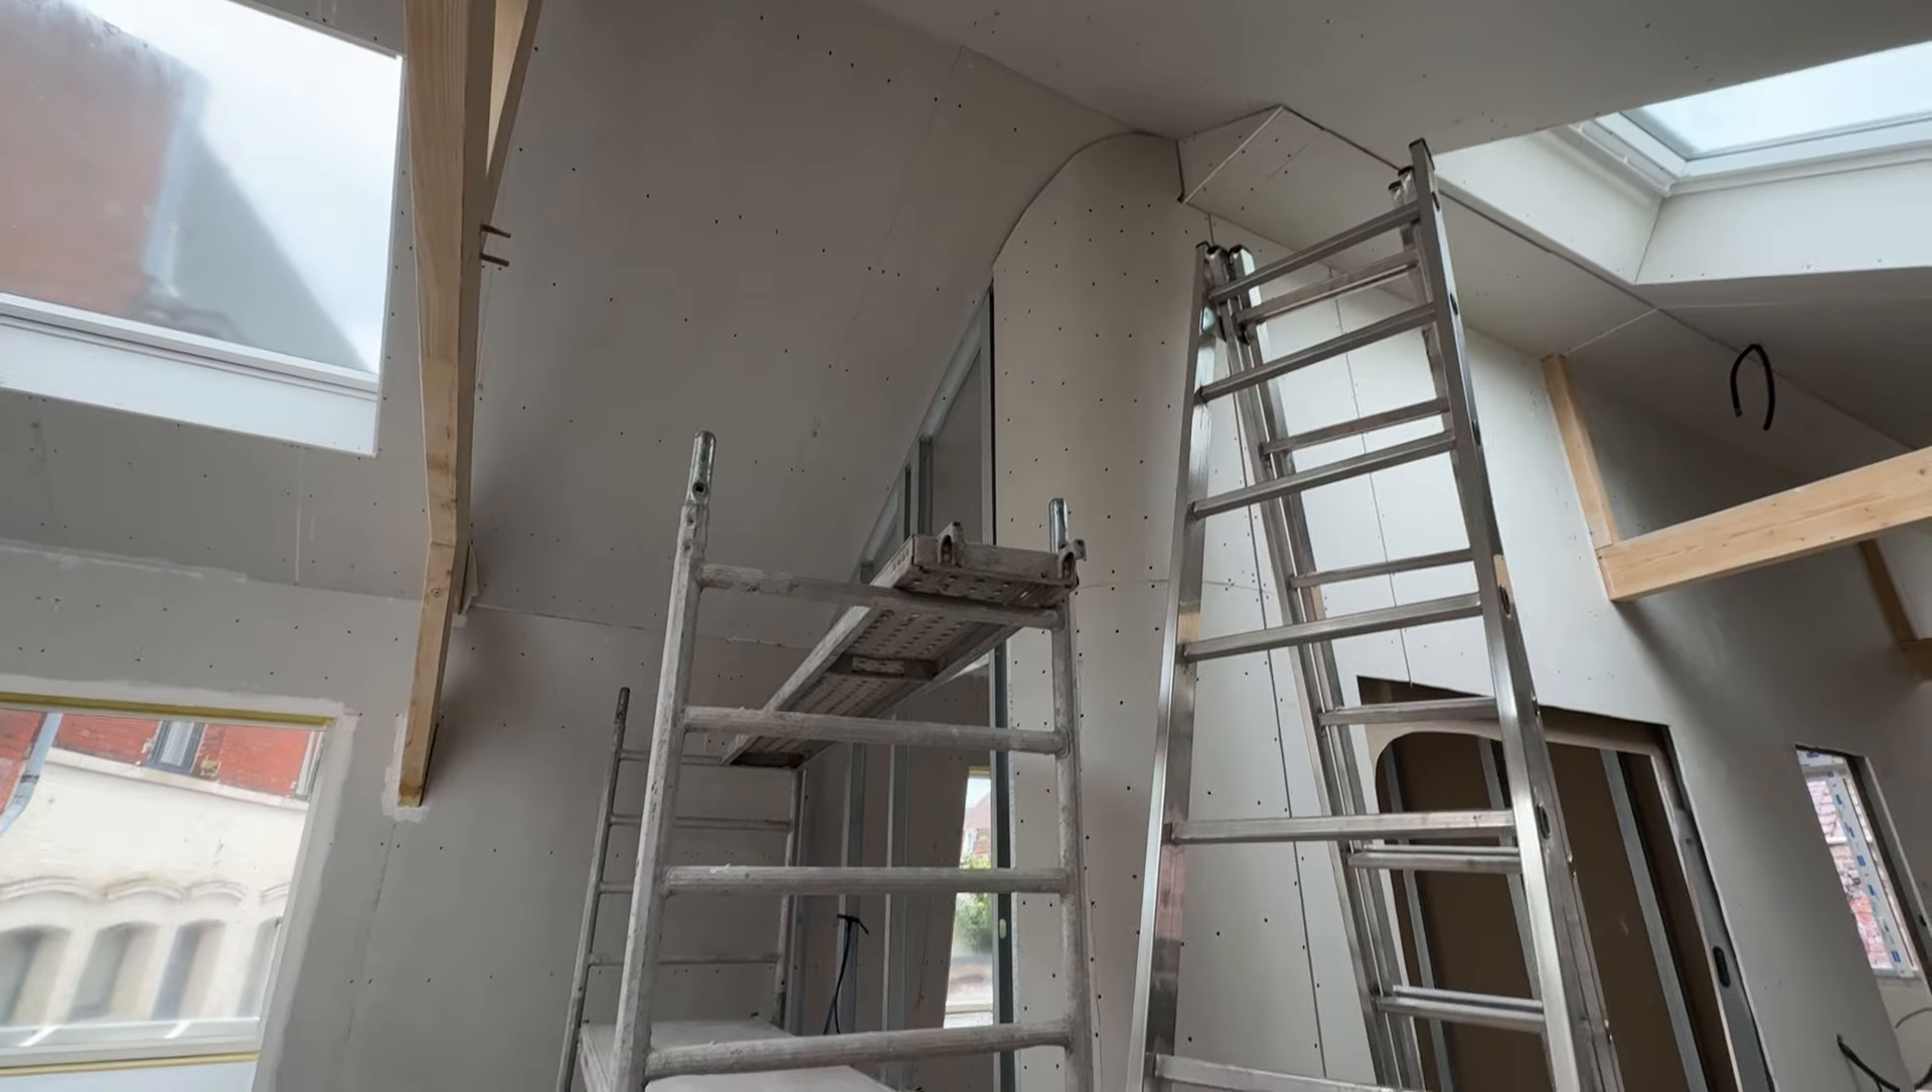Bon on a mis l'arrondi du haut.